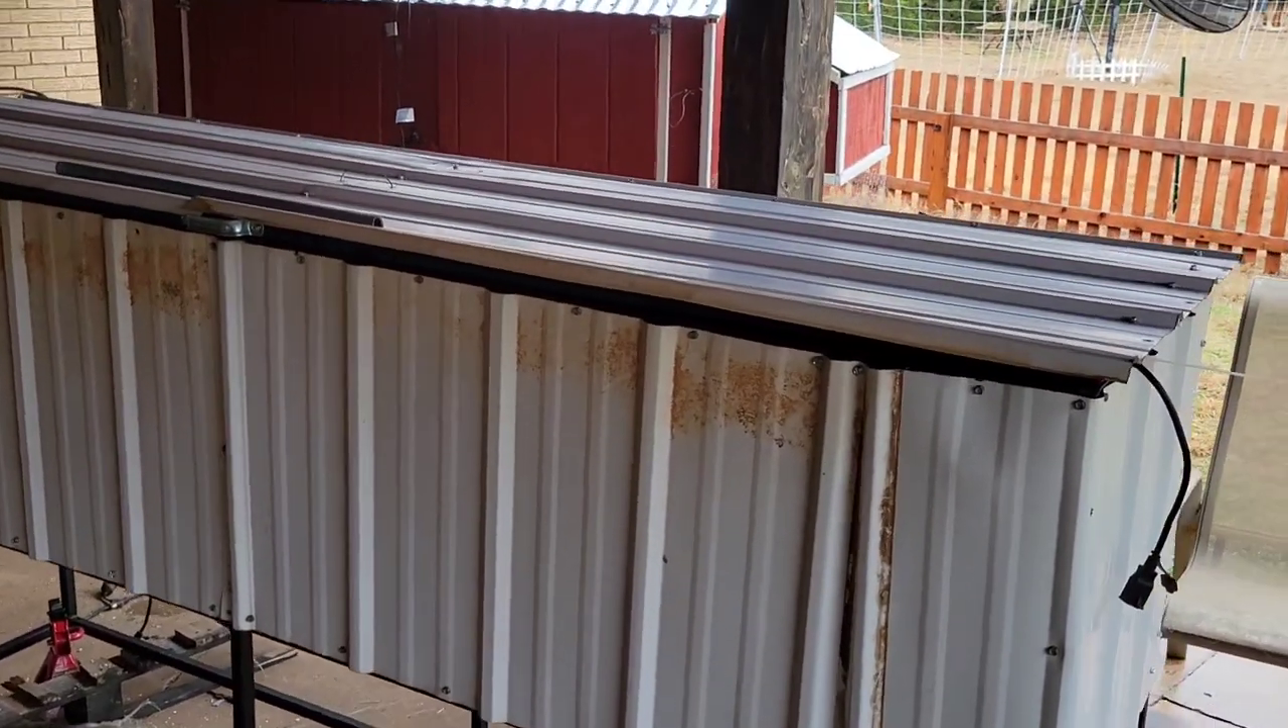Here's the finished product with siding and roof.